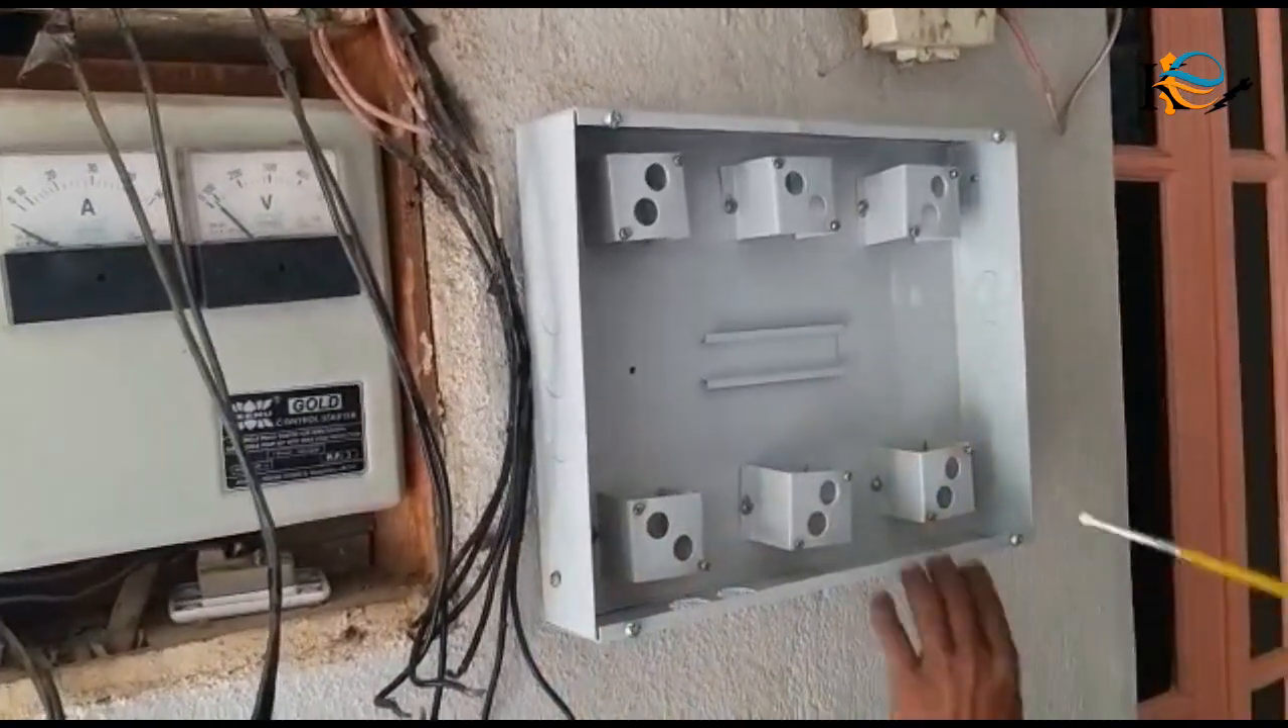तो ये box लग चुका है अब इसमें लगाएंगे socket।